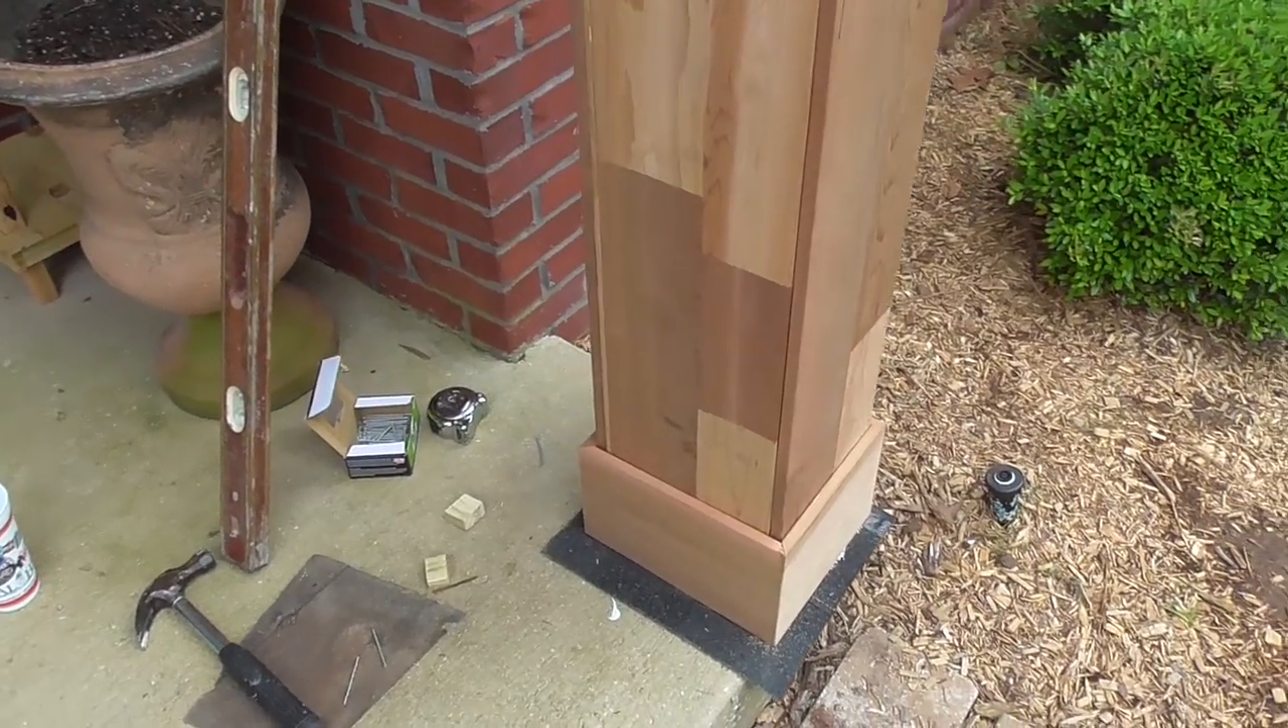Okay got the base molding mounted and it is in place and it is looking good.